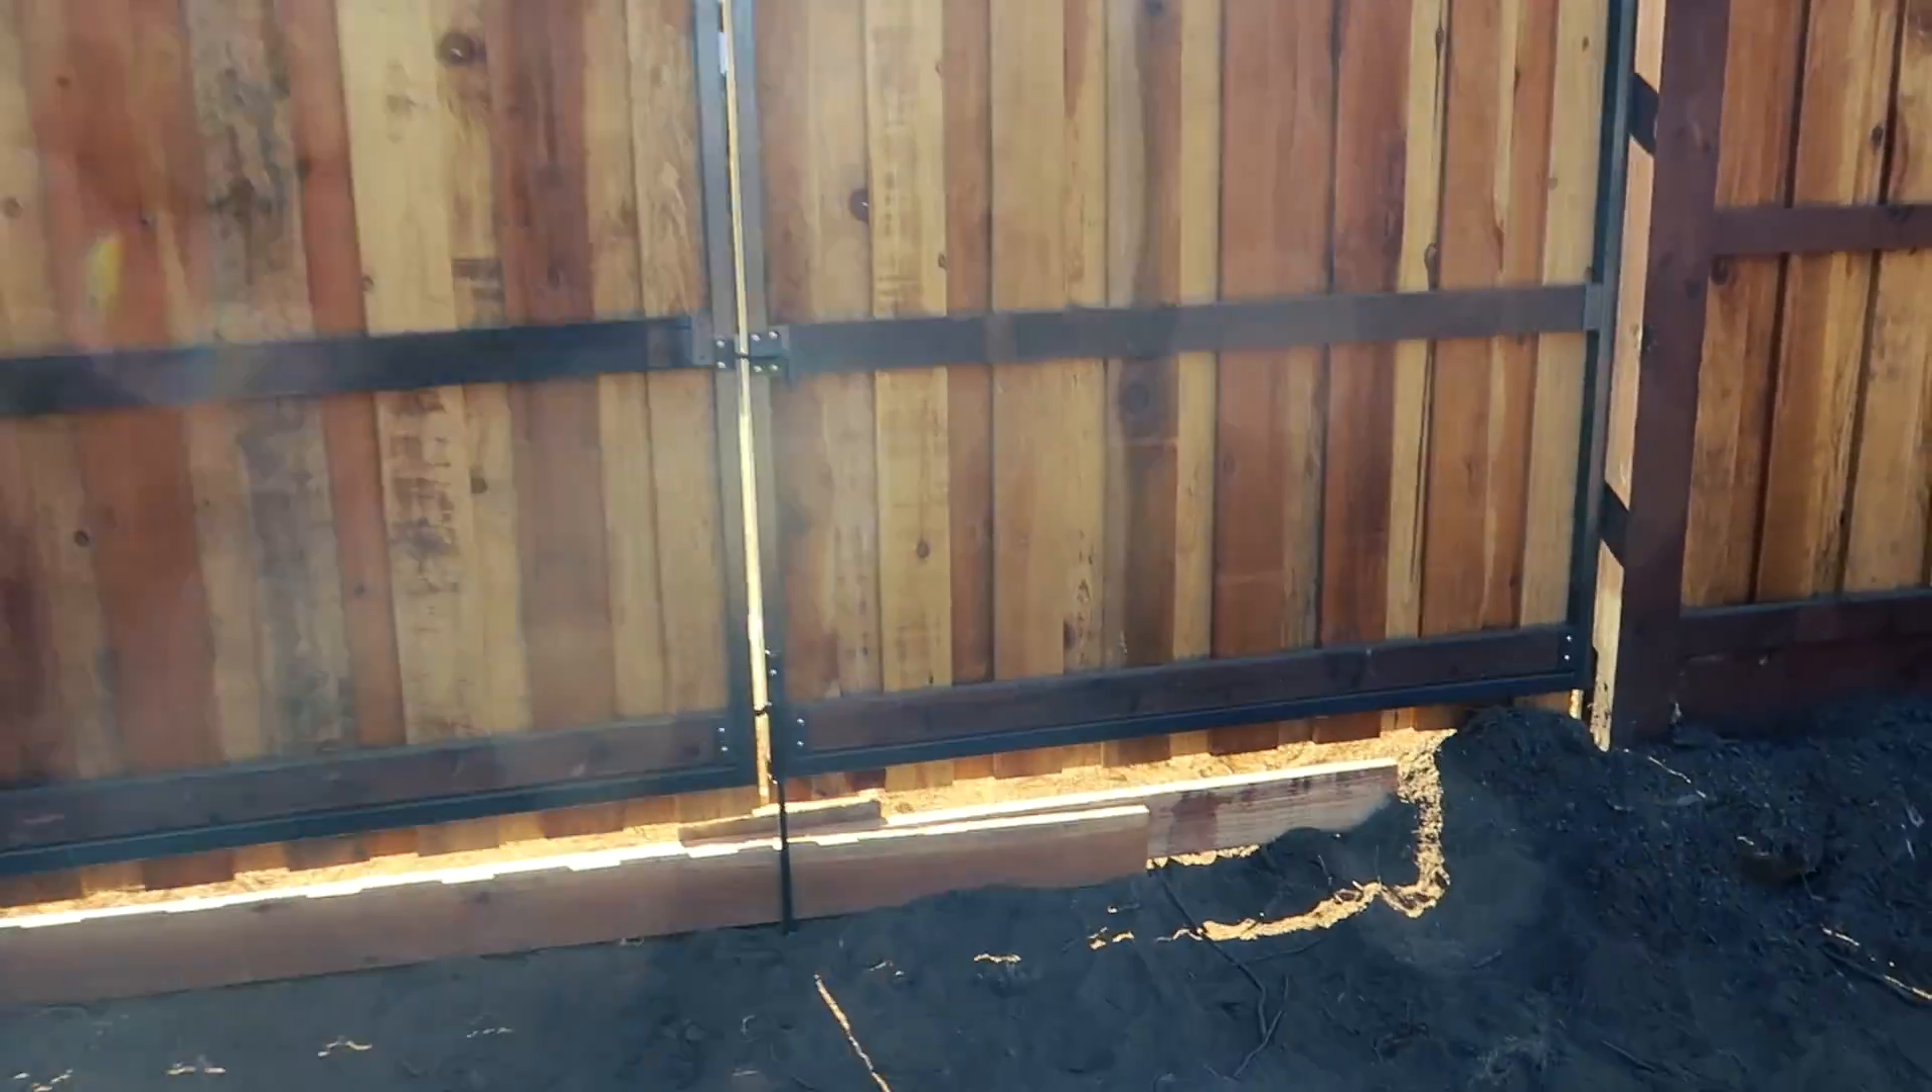And then also you can see that fence, that used to touch the ground. And you can see how much of a gap. There's almost about a foot under there now.